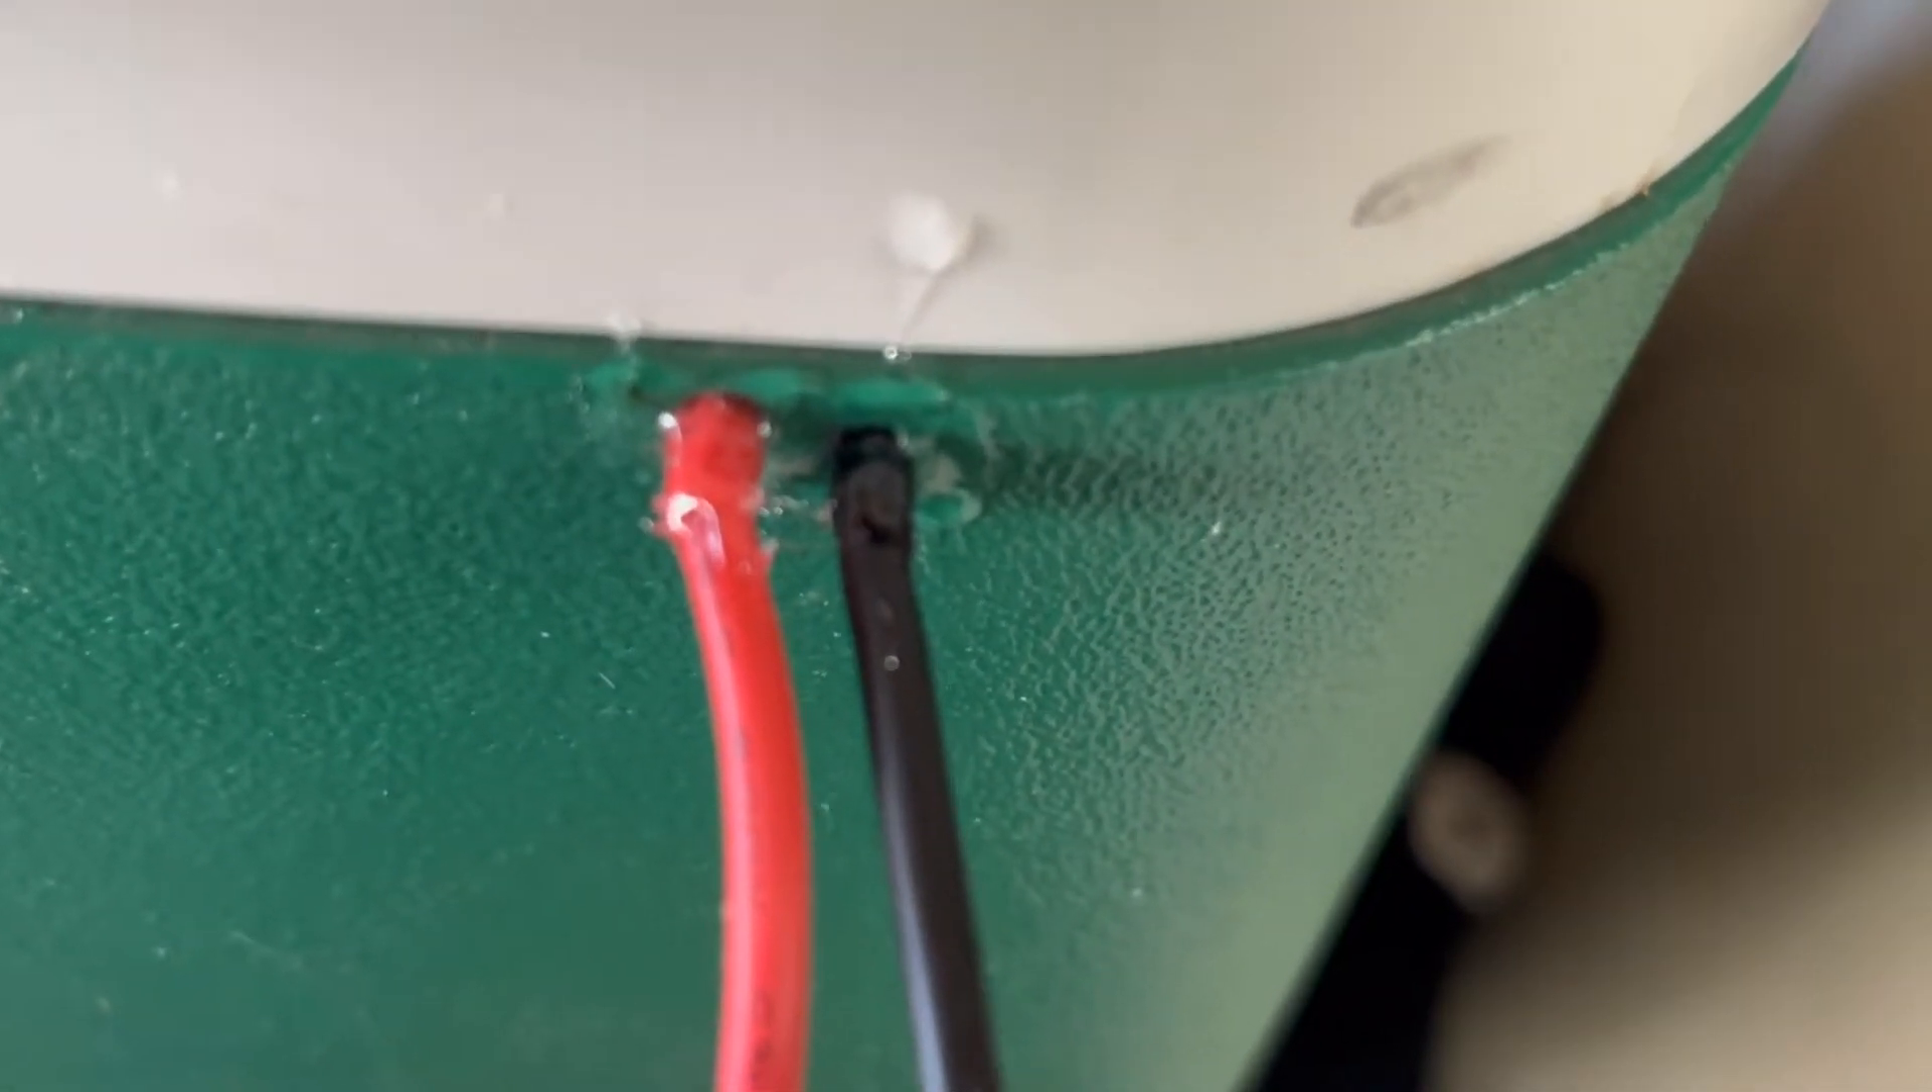I also have the wires run through two openings which I also have sealed off with marine adhesive both on the inside and outside.